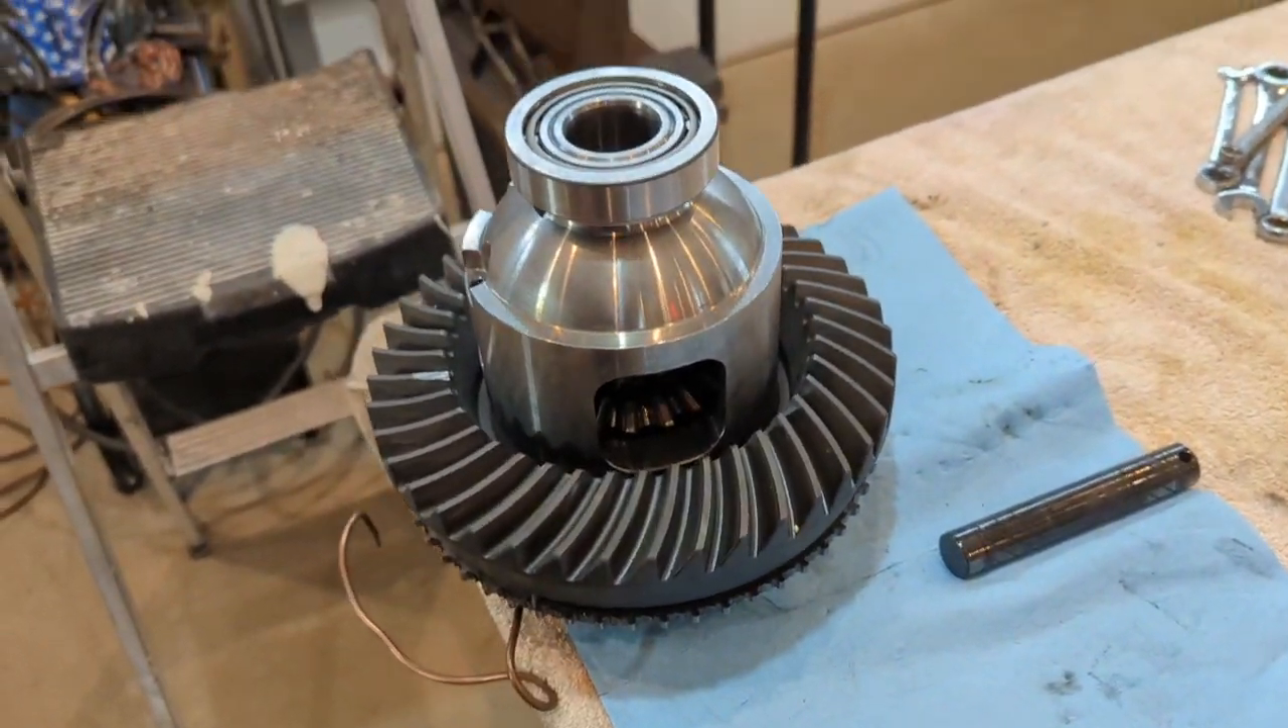We already have the ring gear put on the locker.